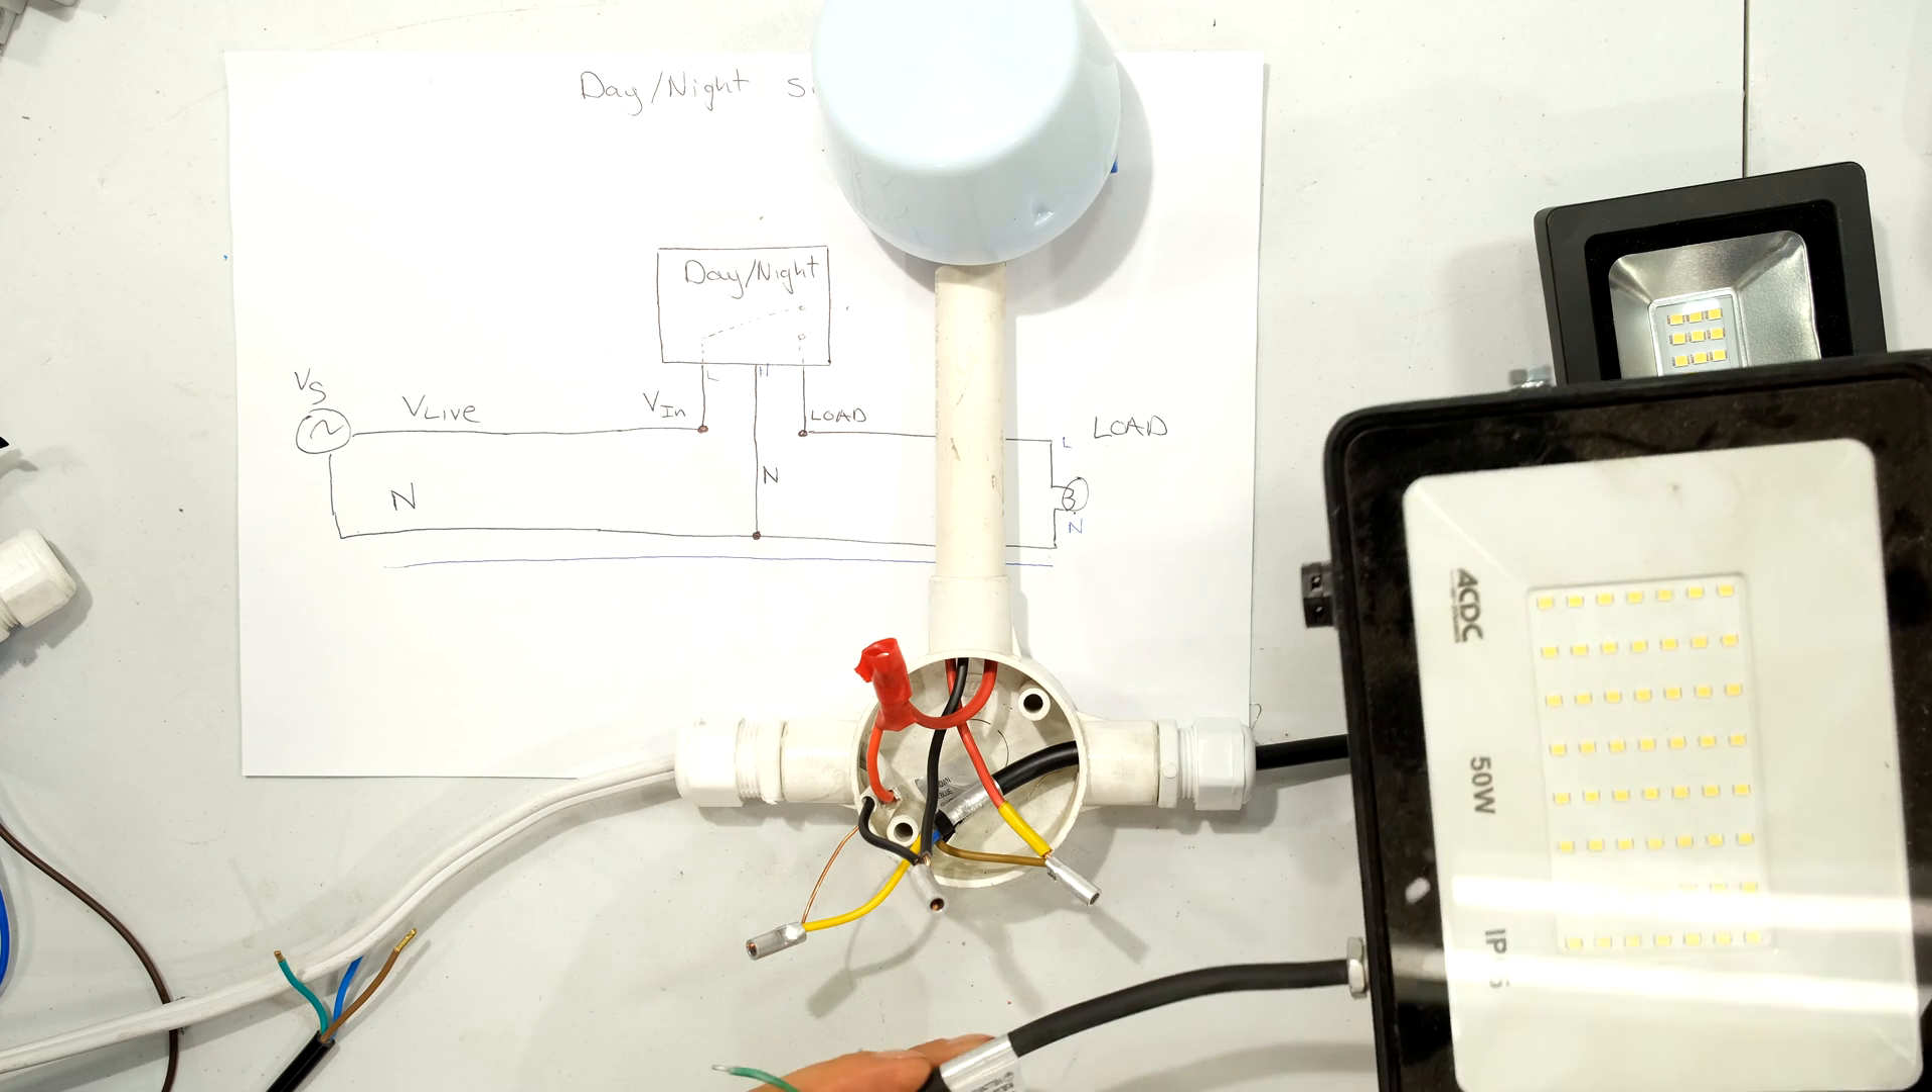I'm not going to close the lid as yet because just now I'm going to demonstrate how to add another light in parallel.